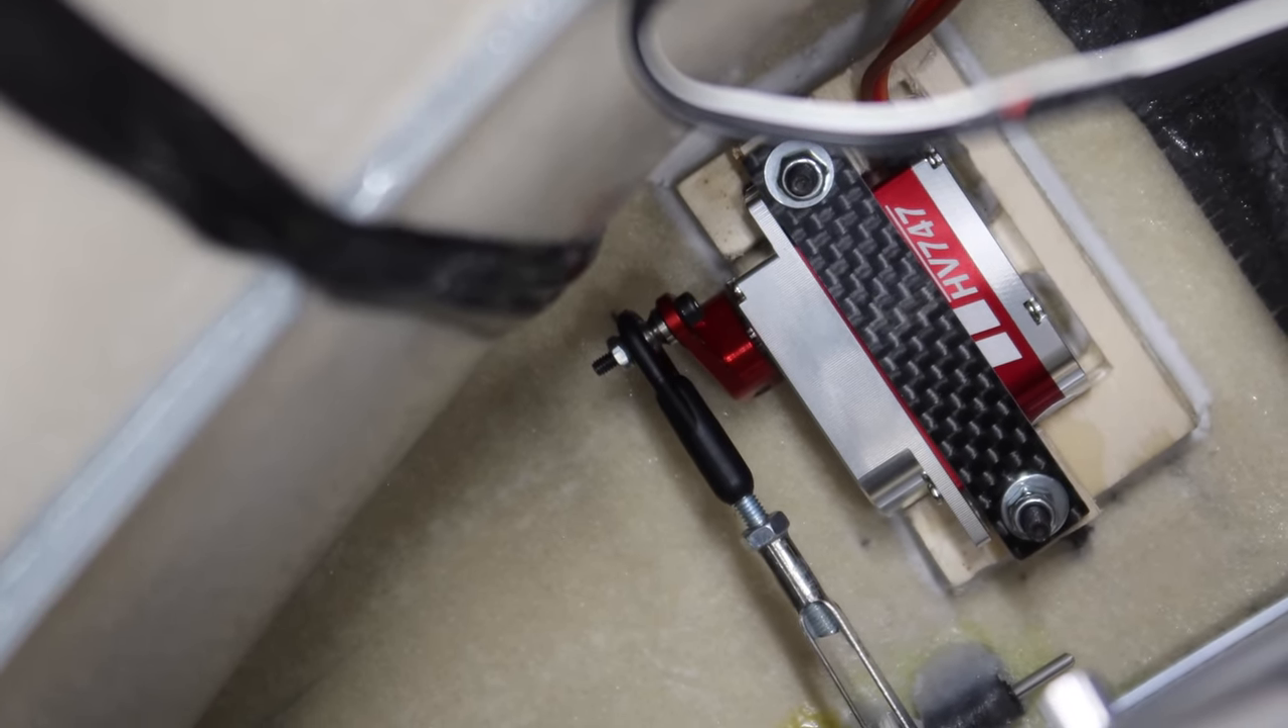So we've got the servo installed there.